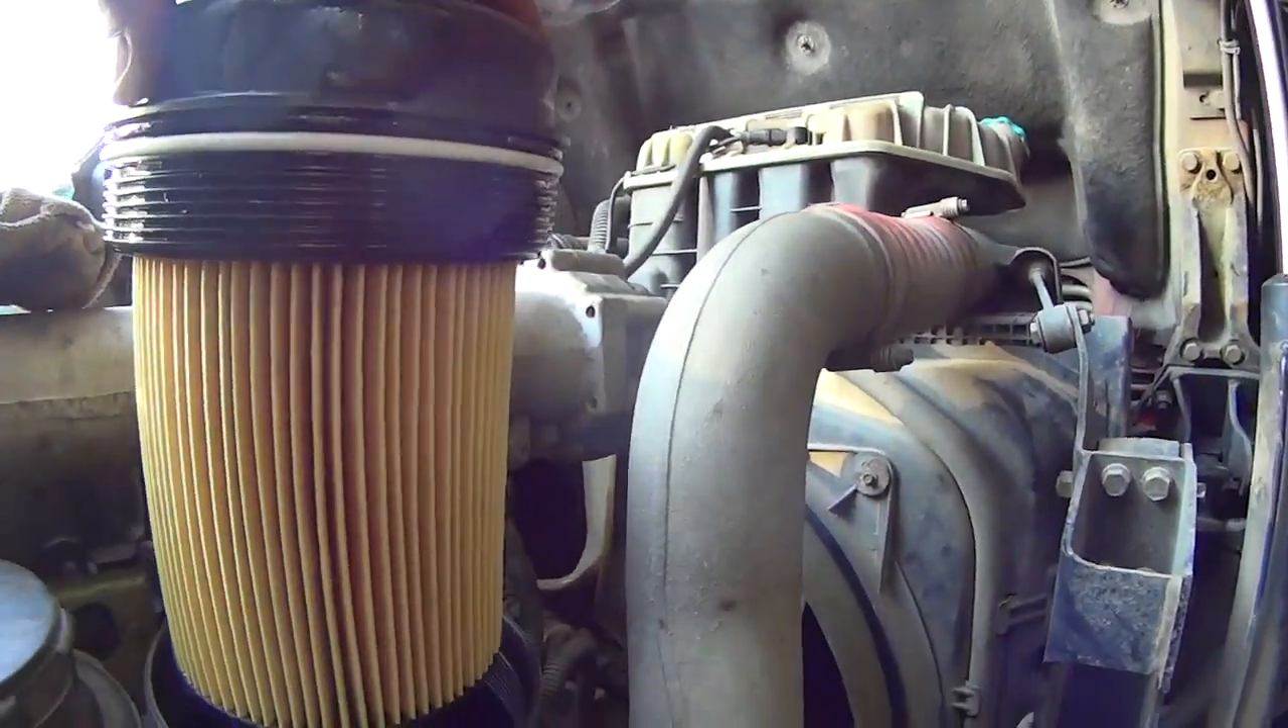Вот так вот защелкнутый новый фильтр на крышке.